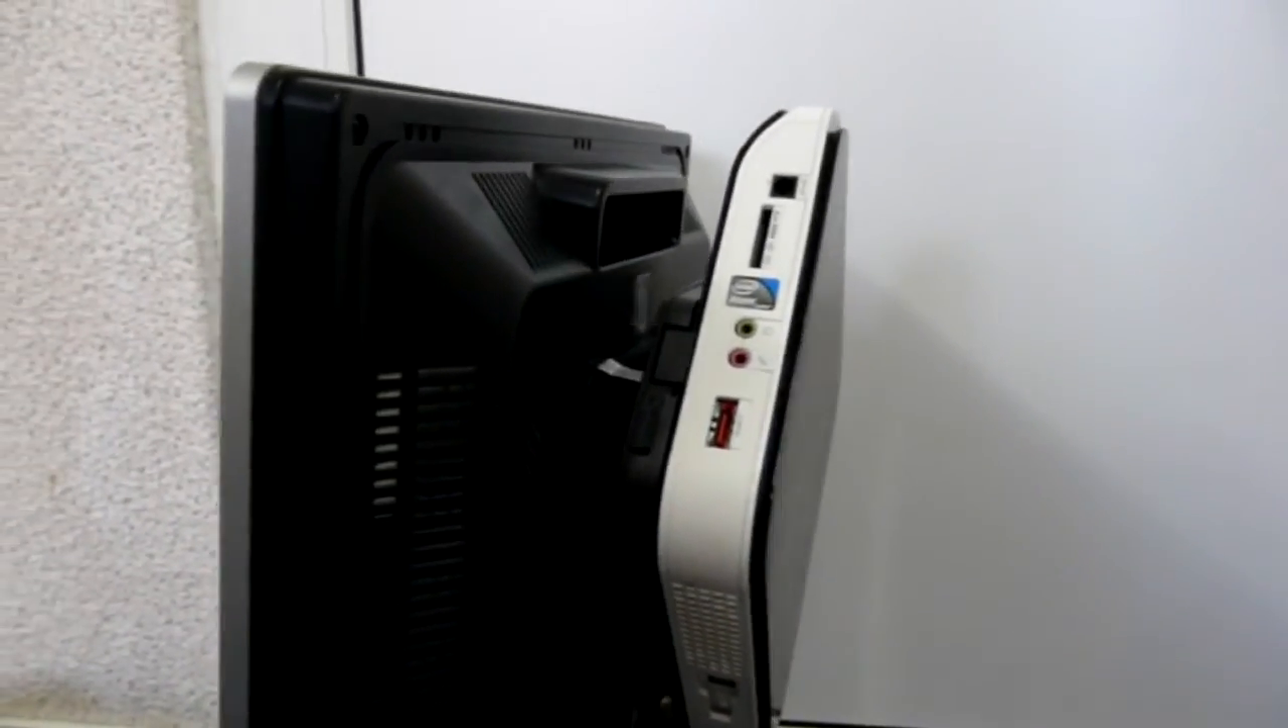Your net top is securely fitted on the back of your monitor.